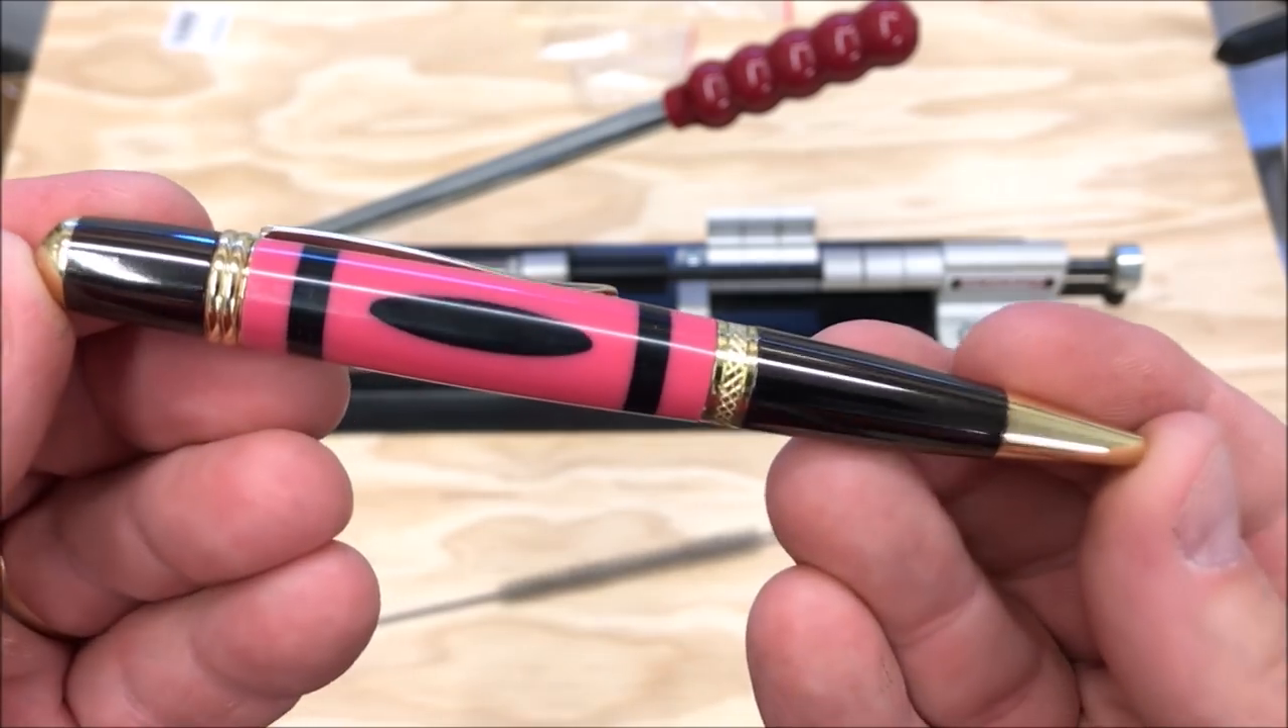Let's get the nib section assembled and see how it fits. It actually fits very nicely.